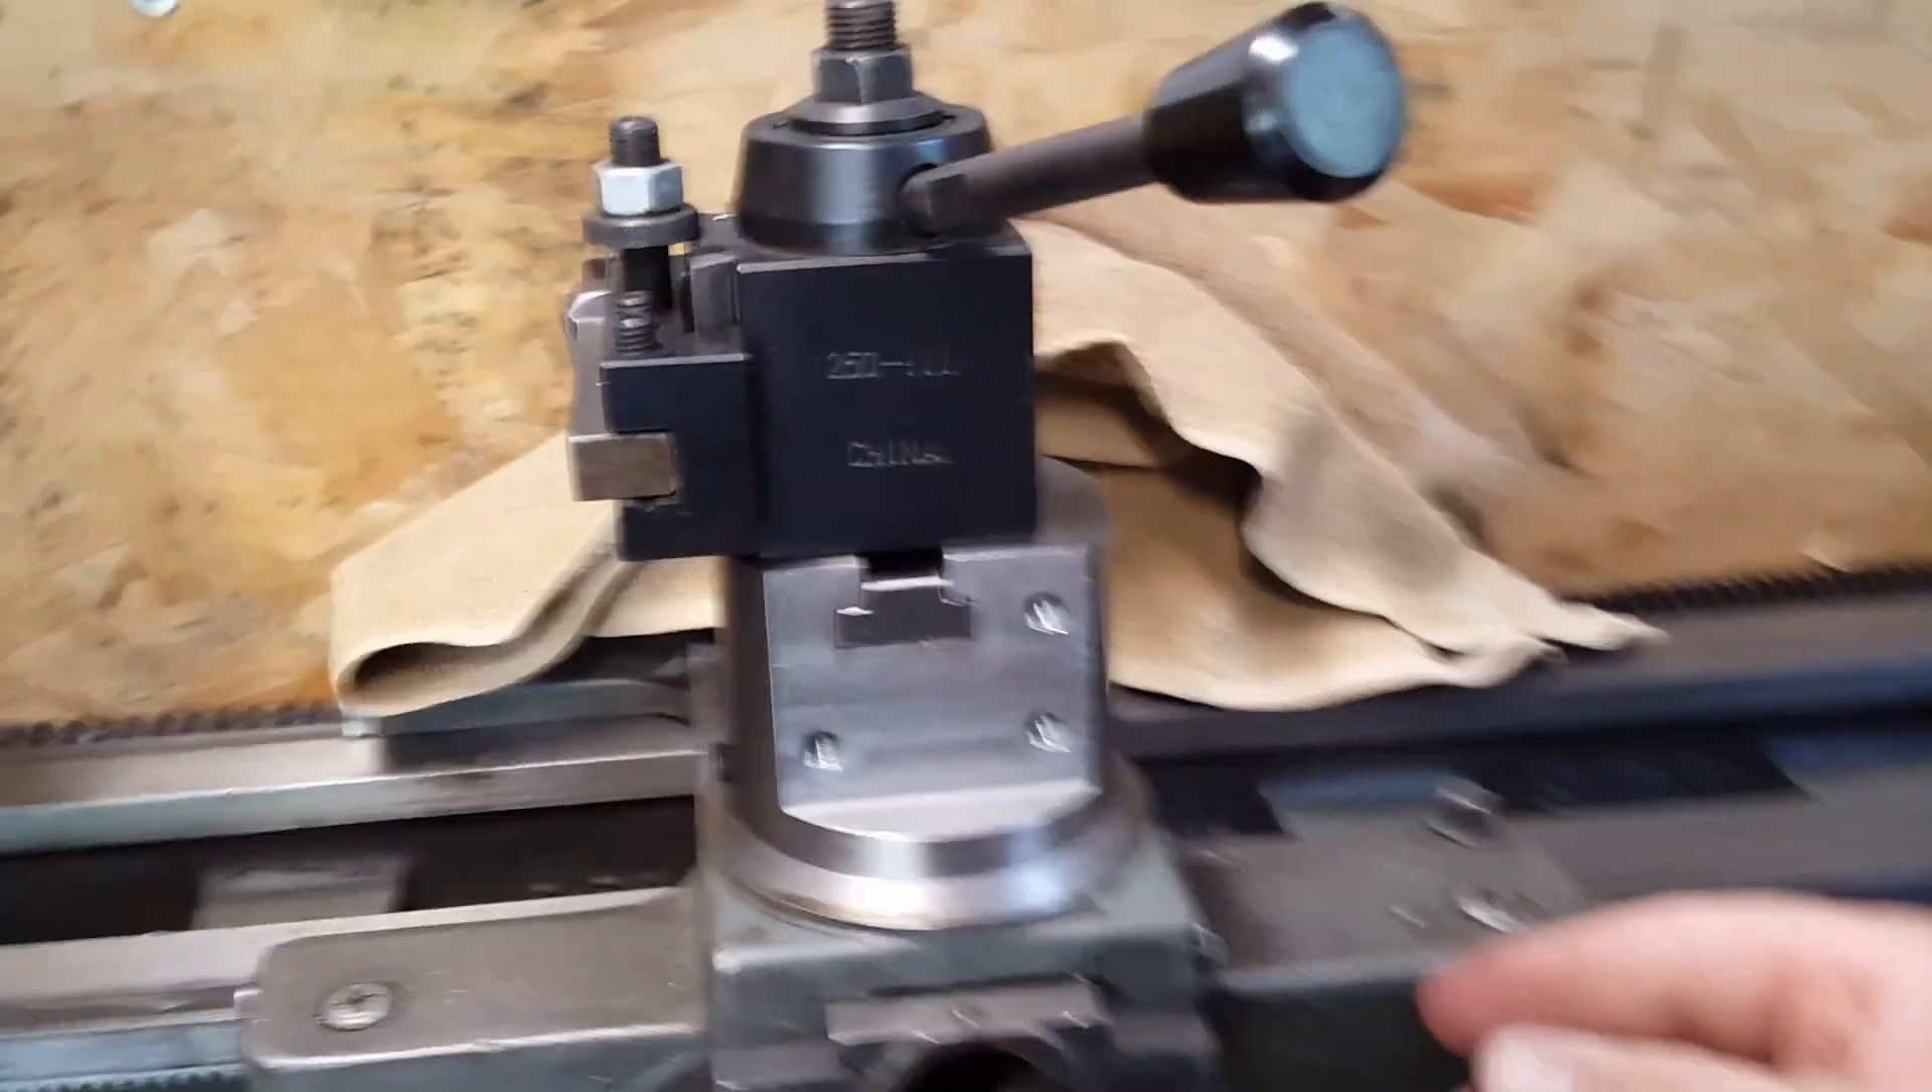And here is the completed tool riser with set screws locking it onto the post. Everything is assembled and in place.